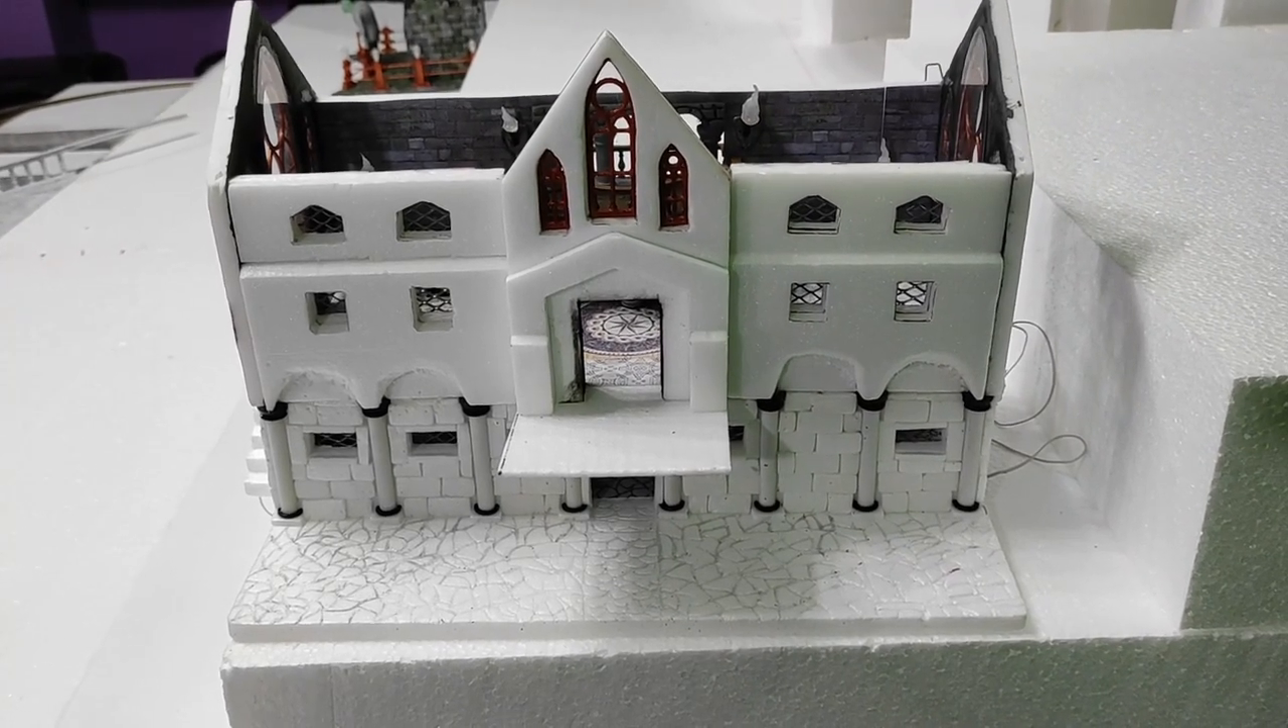And The Mysterious Building It's Complete Guys Yes The Roof Is Still Missing.